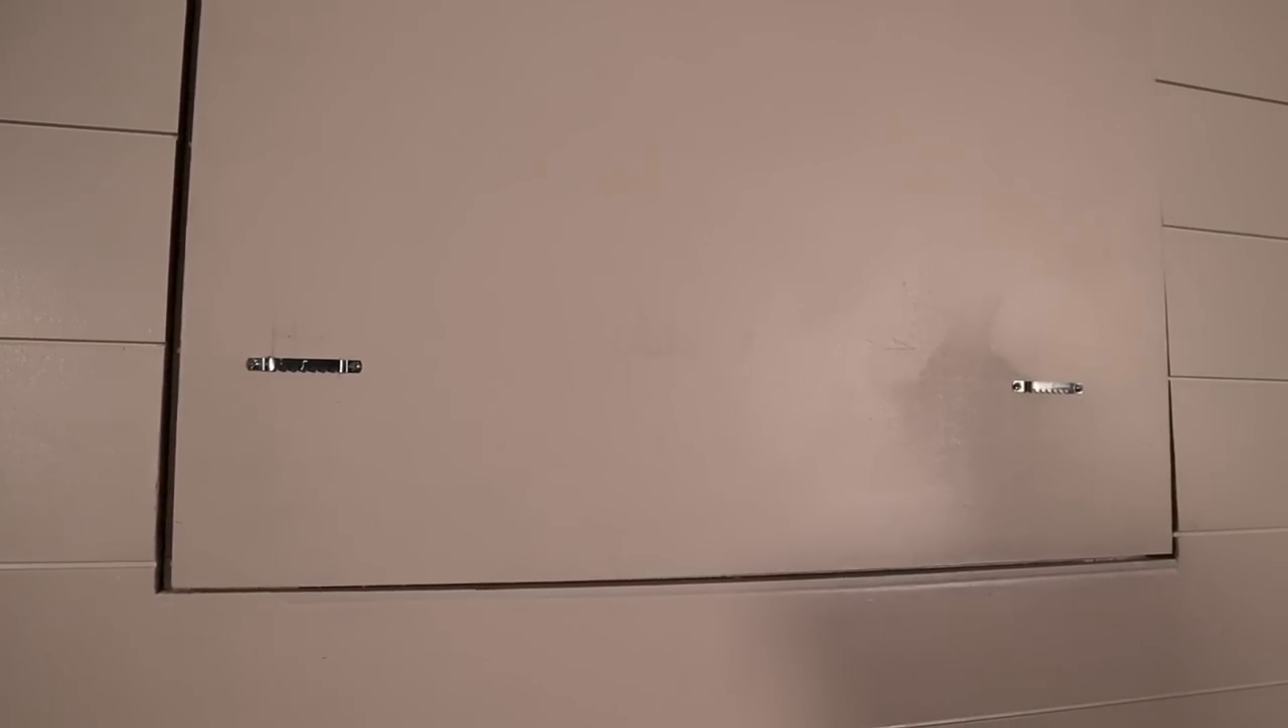The door has the other half of the picture frame hardware attached to it, and it's important to do four attachment points so that when you pull on the picture, it won't tilt or come off the door.